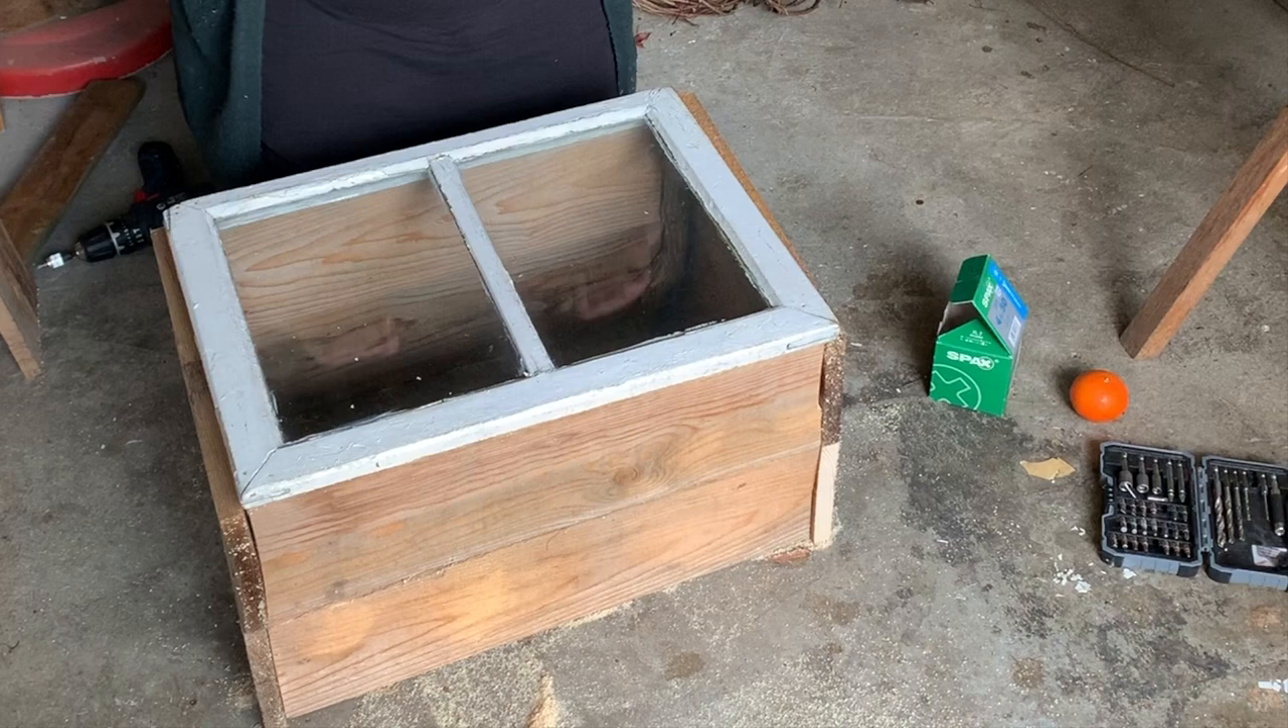Now is the exciting moment when I try to fit in the fourth side and find out if I measured correctly. And after only minor amounts of brute force, it fits. And the window fits as a lid. I'm really delighted and slightly surprised.